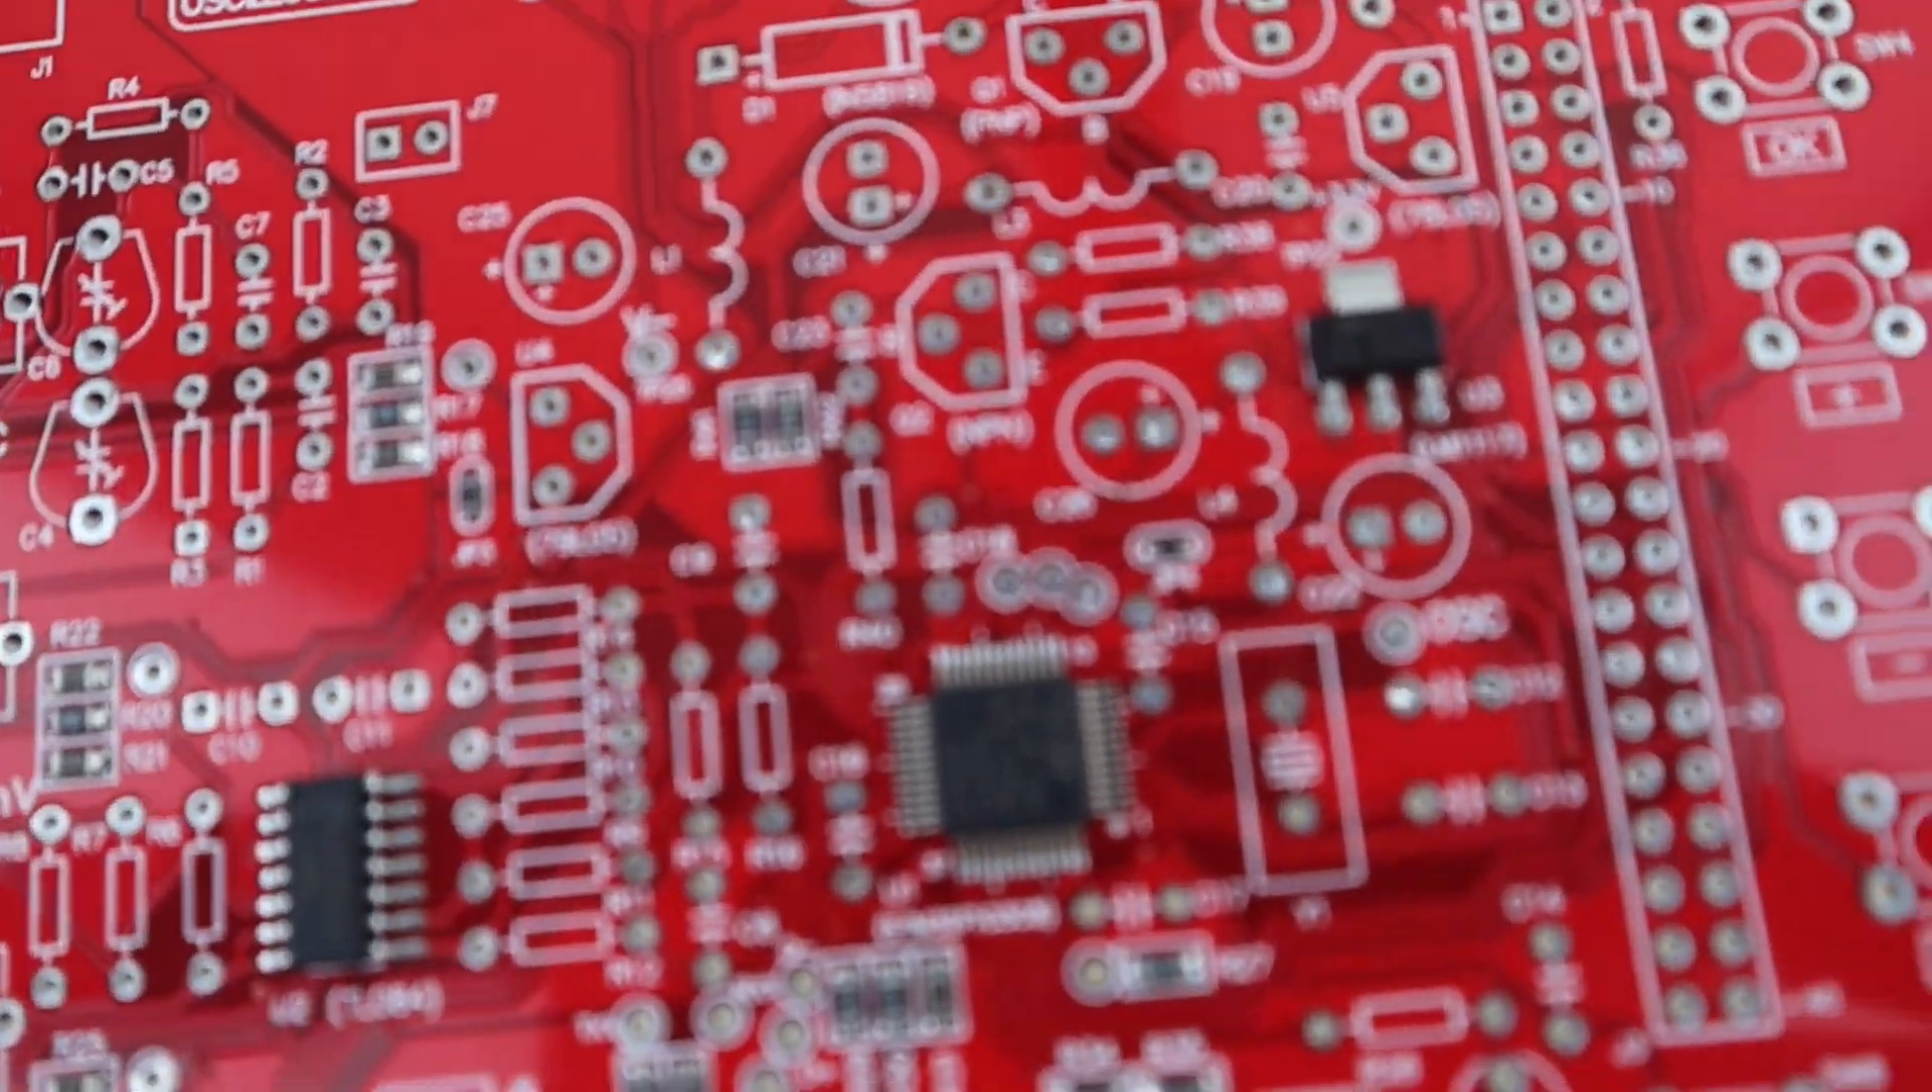The surface mounted components come already installed but there's still quite a lot of work to be done to complete the oscilloscope kit.